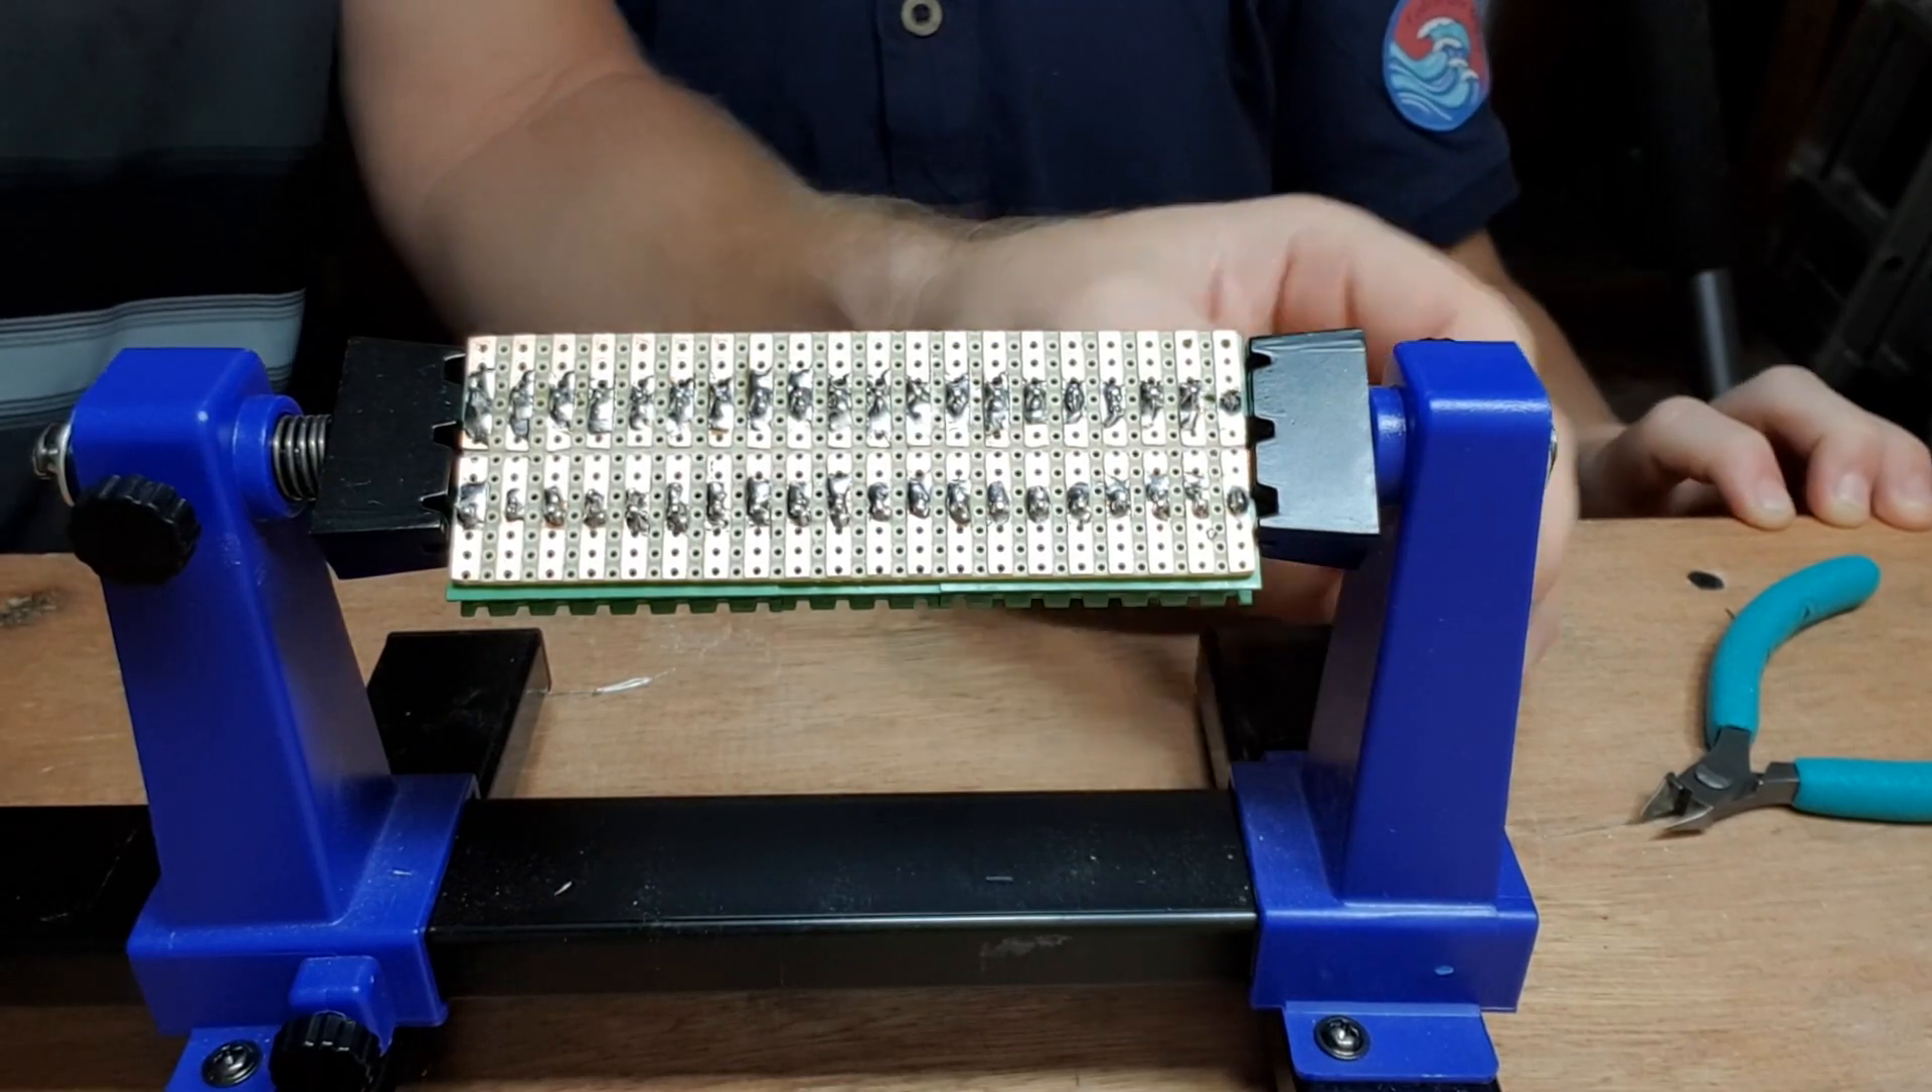There we have one soldered resistor board.